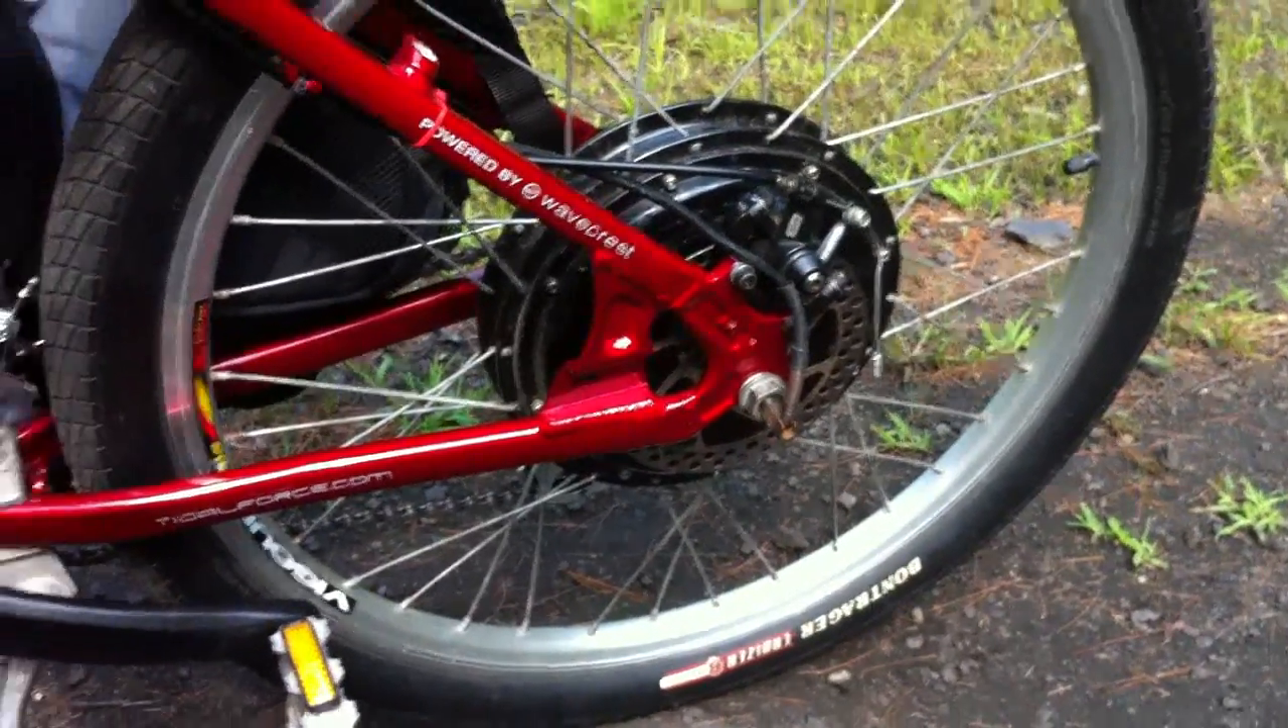The rear dropouts are great for this motor, they just fit right in, it's awesome.